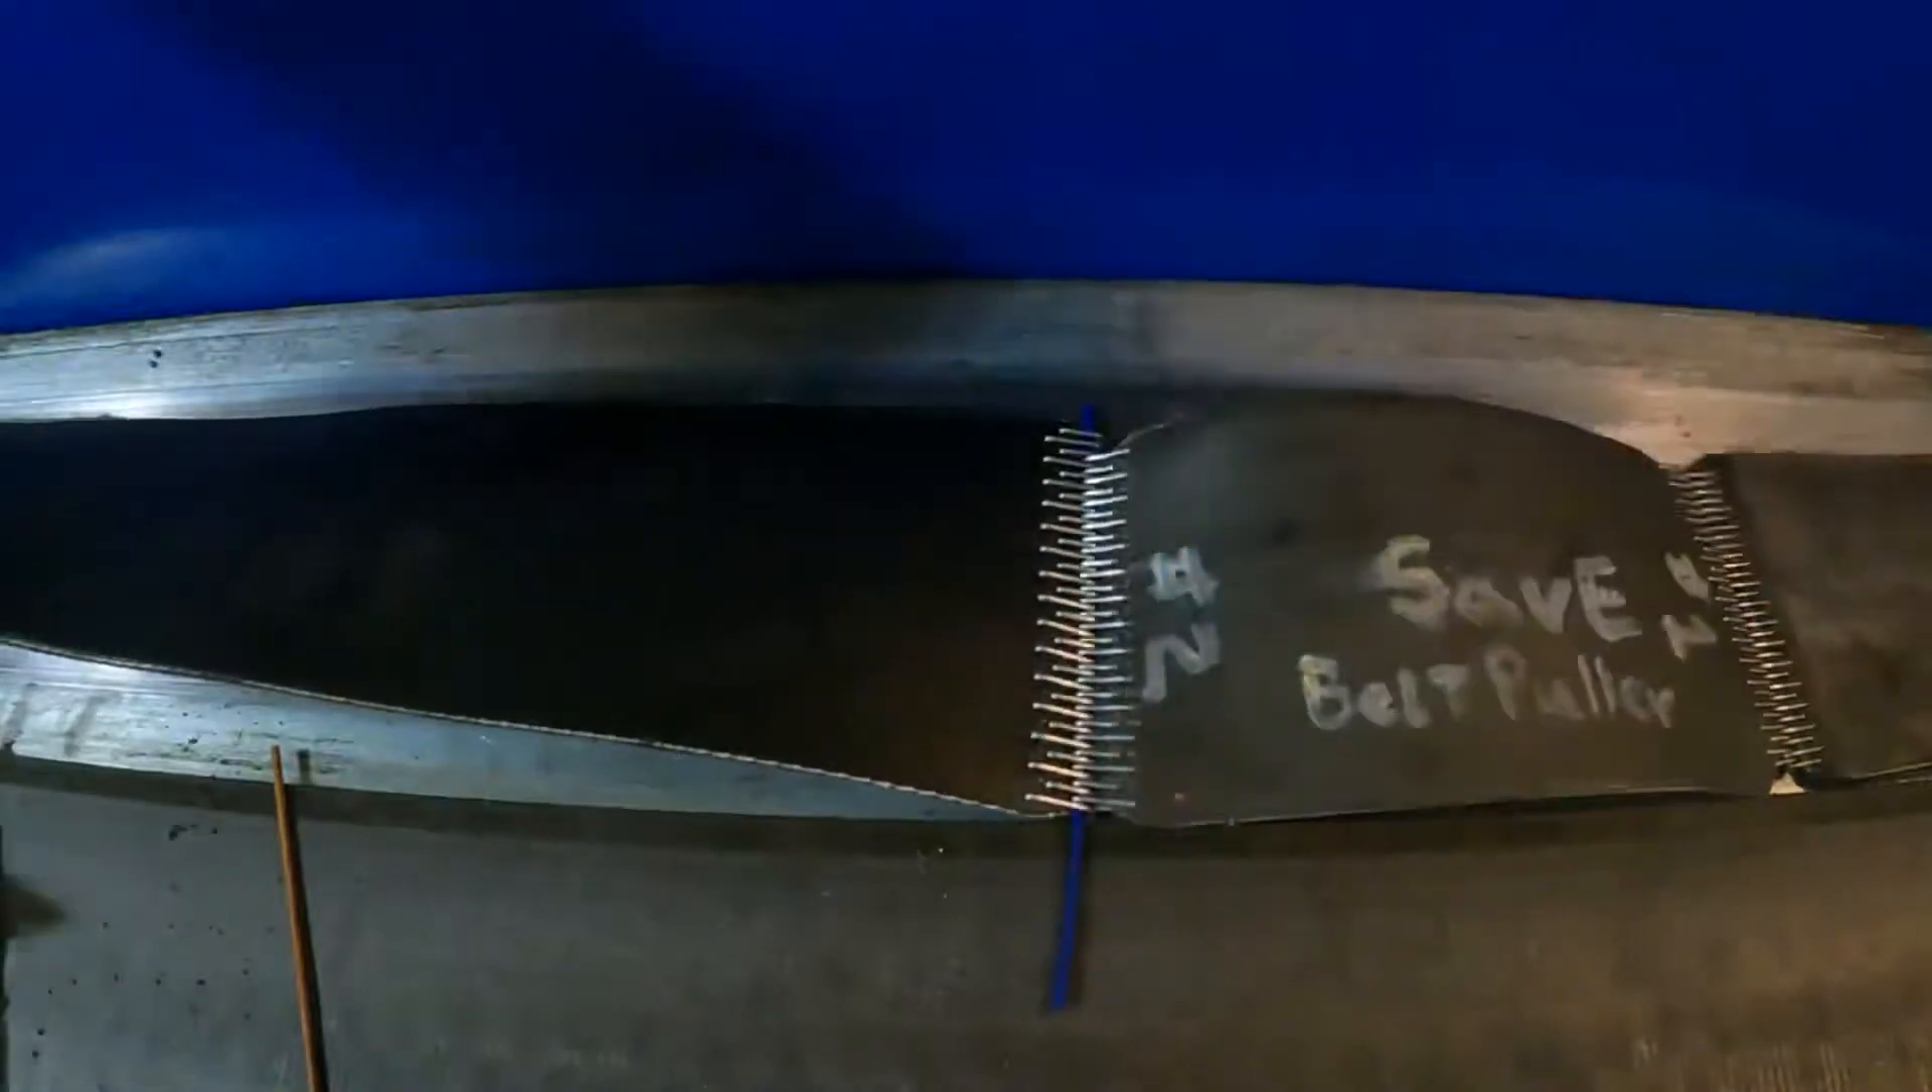Okay so now we've got the new belt laced to the old belt.